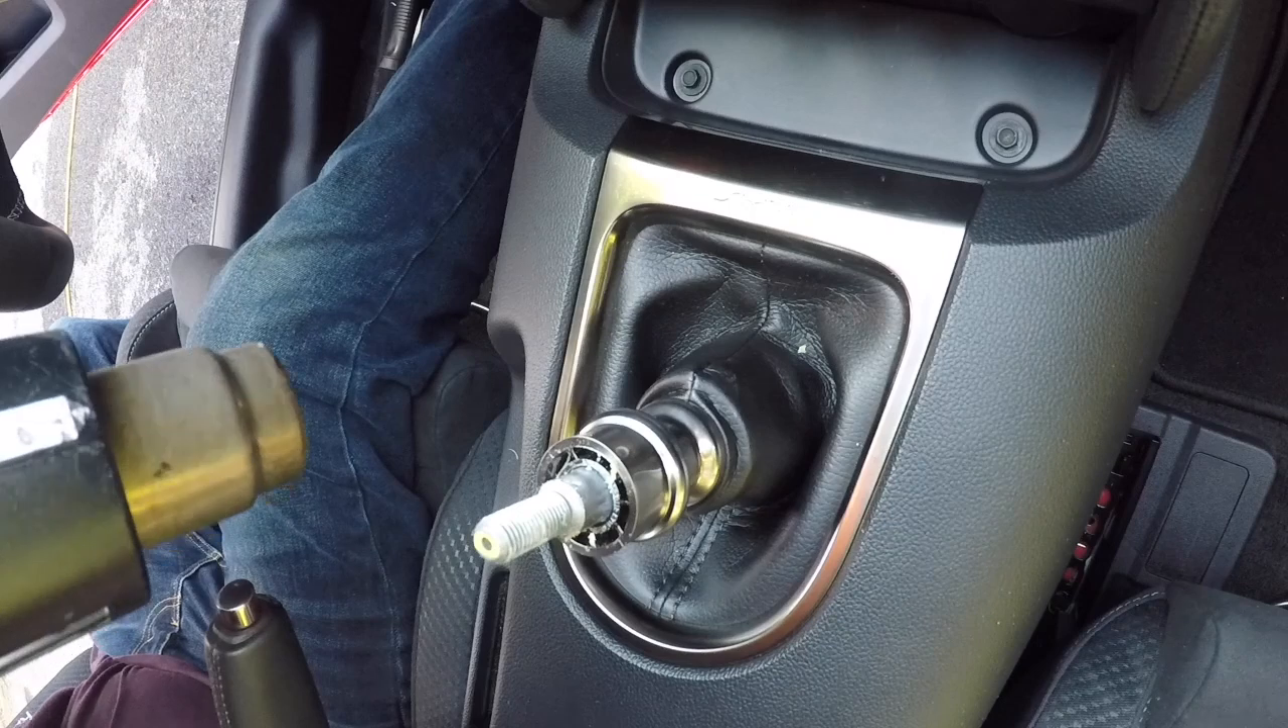Okay, knob is off, and you can see that there is Loctite used from the factory.